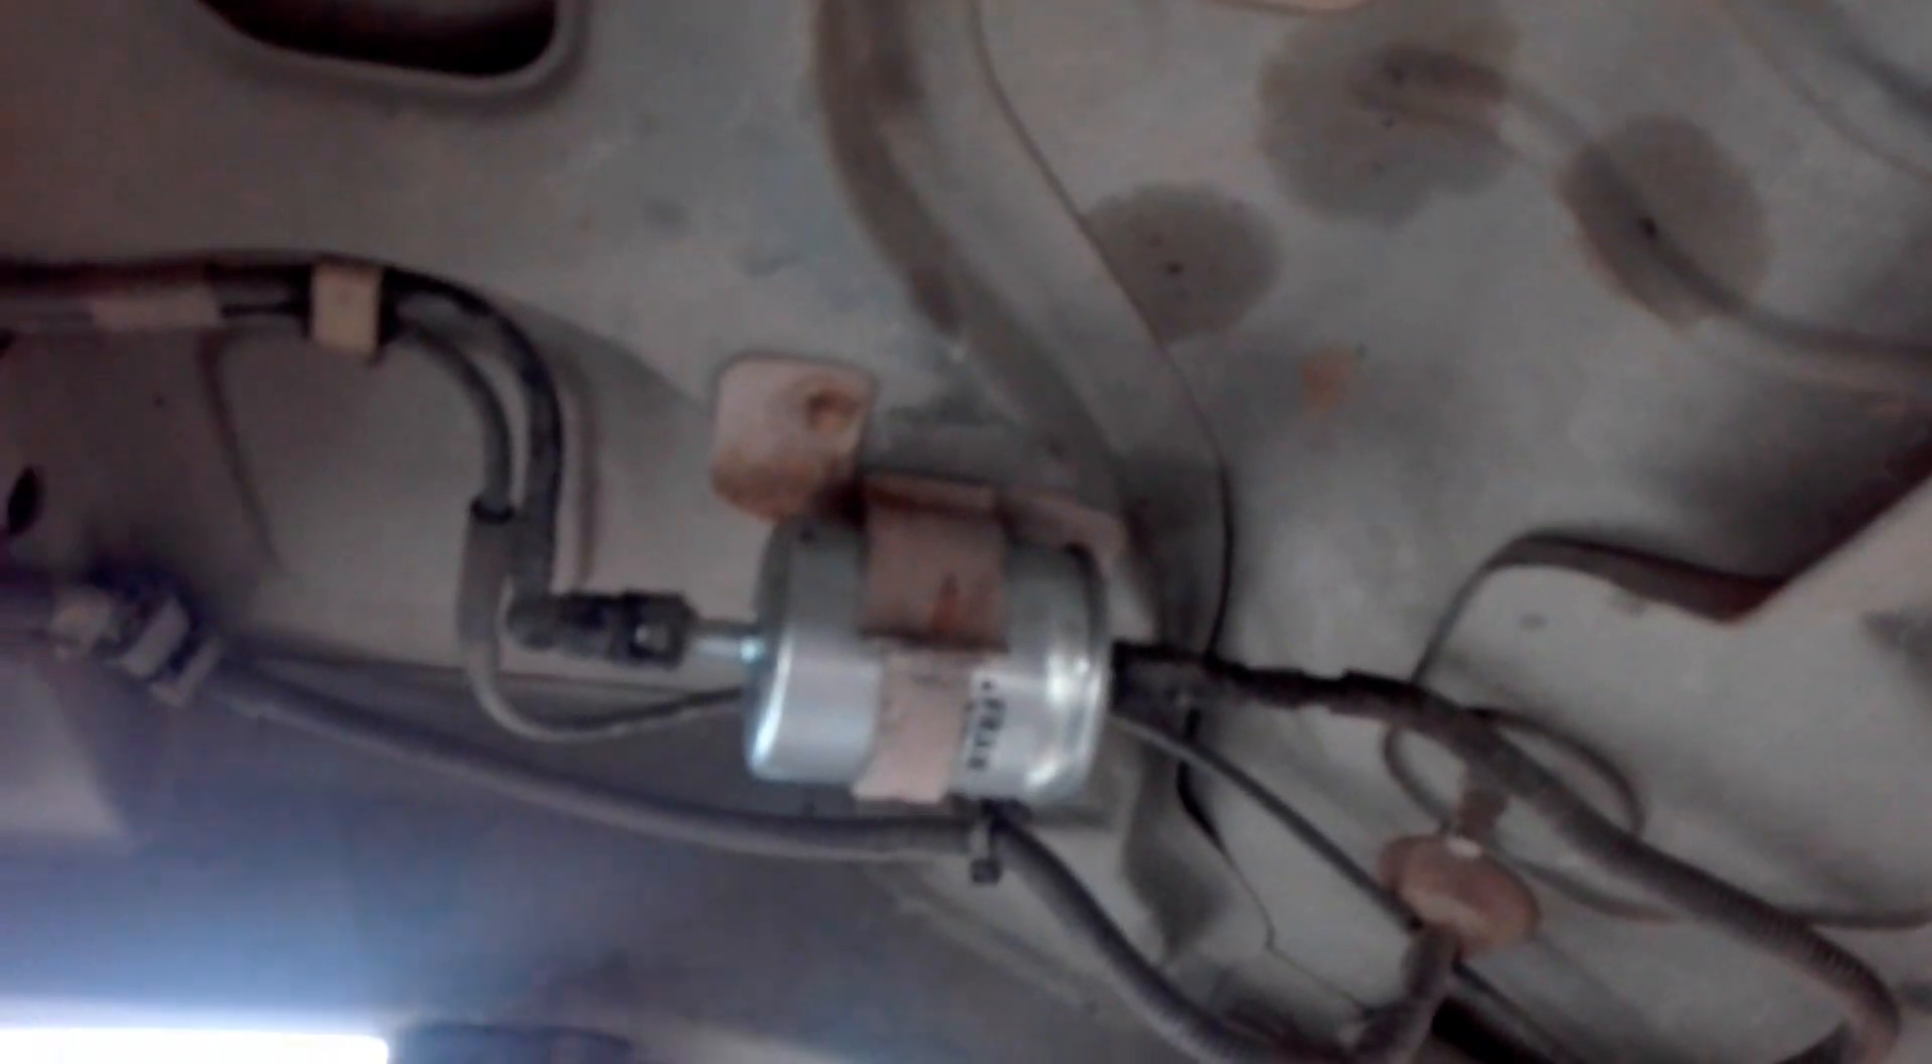Ya está instalado el filtro de gasolina.